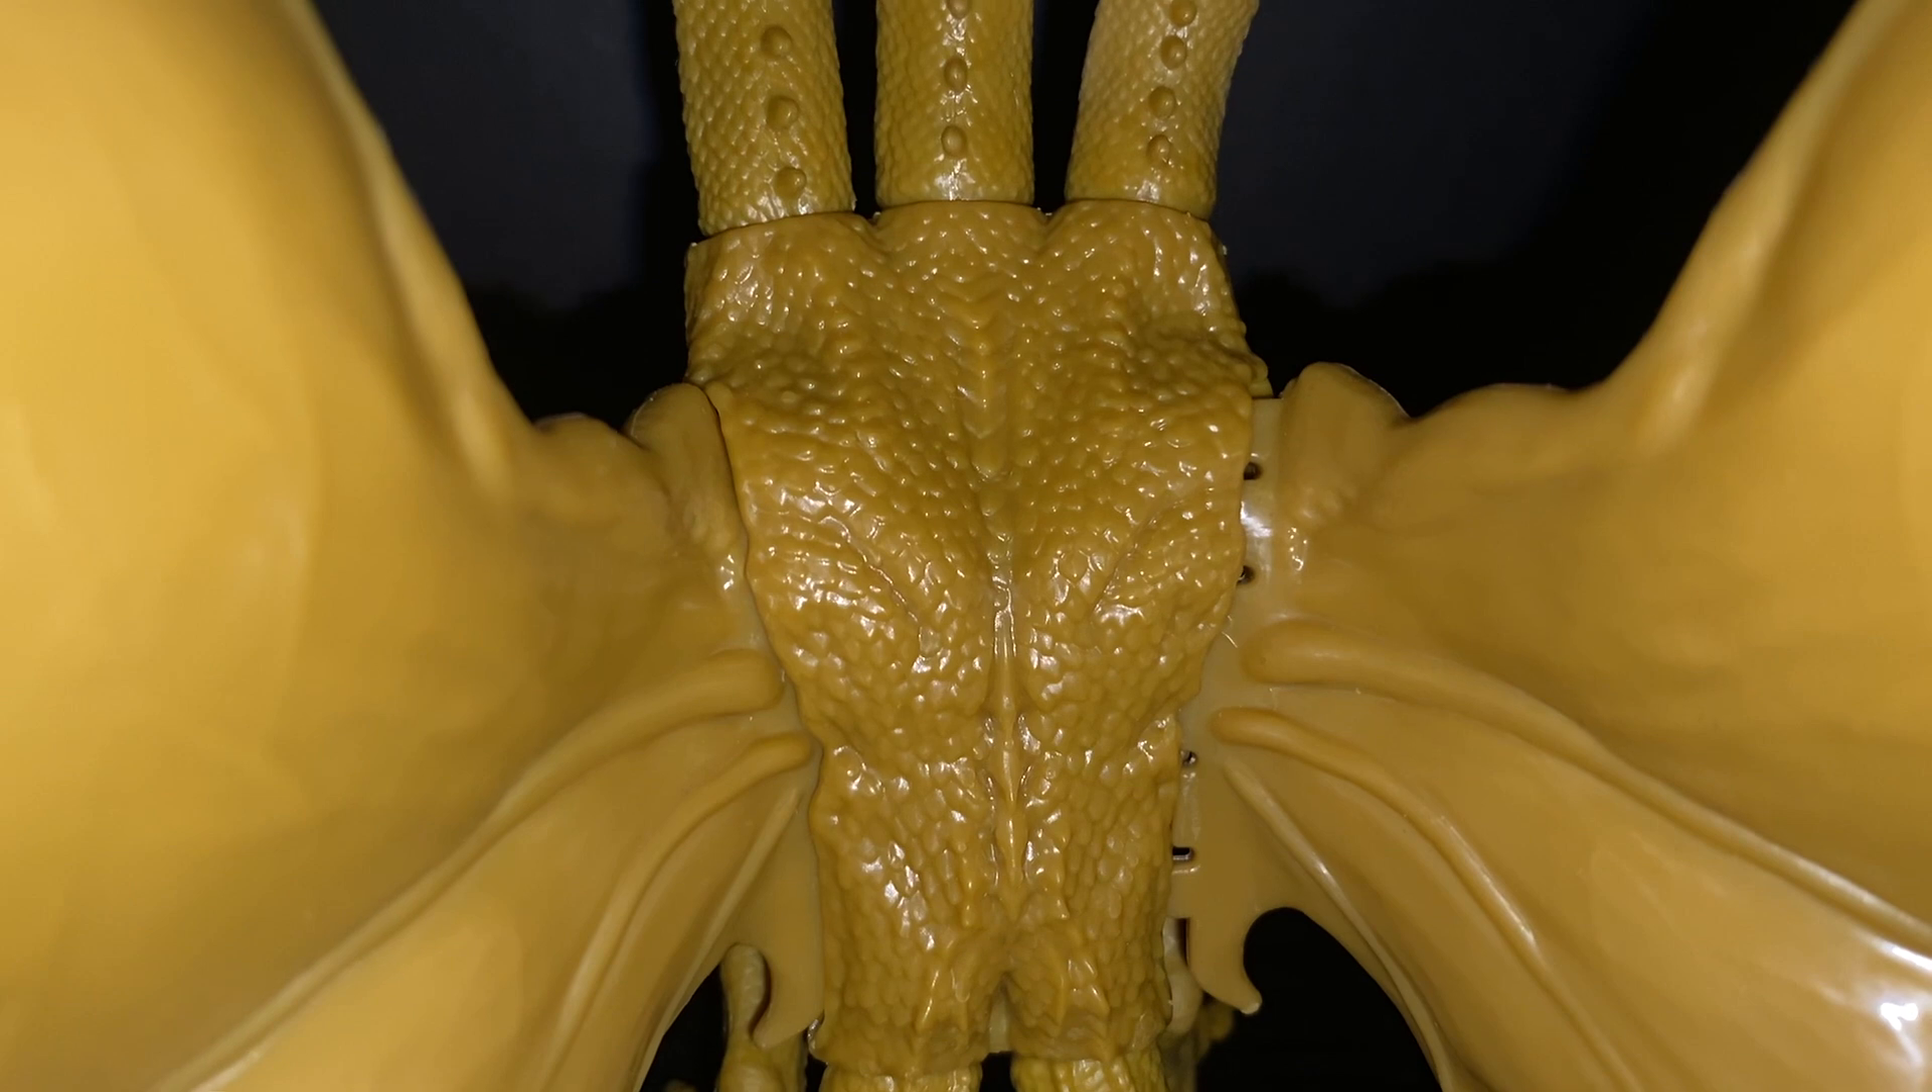Like, on the back here, you can see that they don't even insert into each other in a way that's seamless.